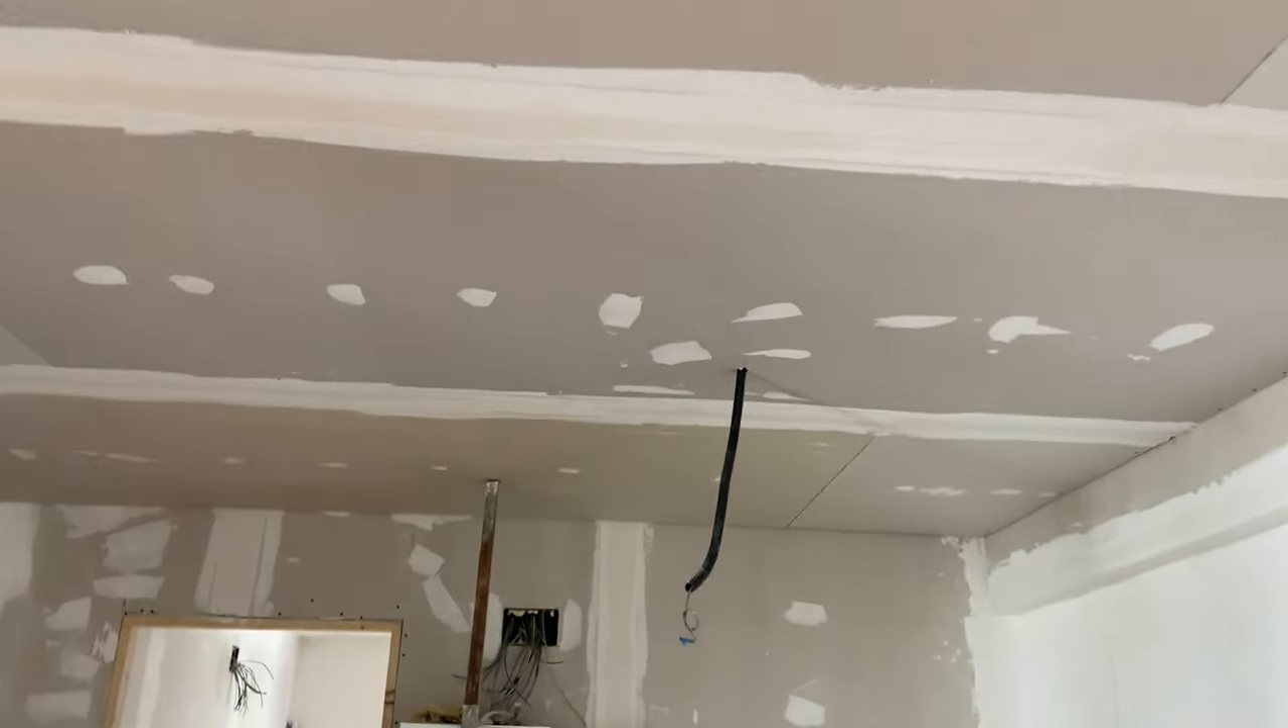Ya está terminado el techo del comedor. Todo el techo puesto.